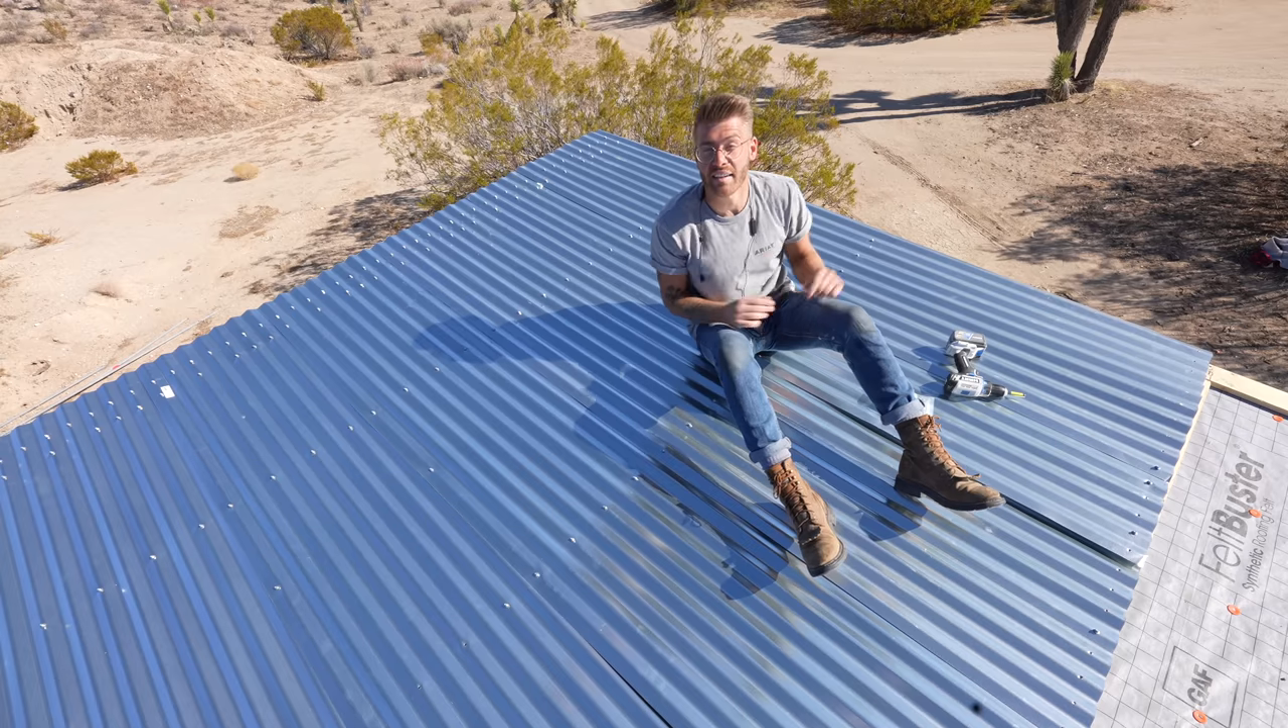Okay, so those are all the full panels, and now we need to do the small pieces on the ends.